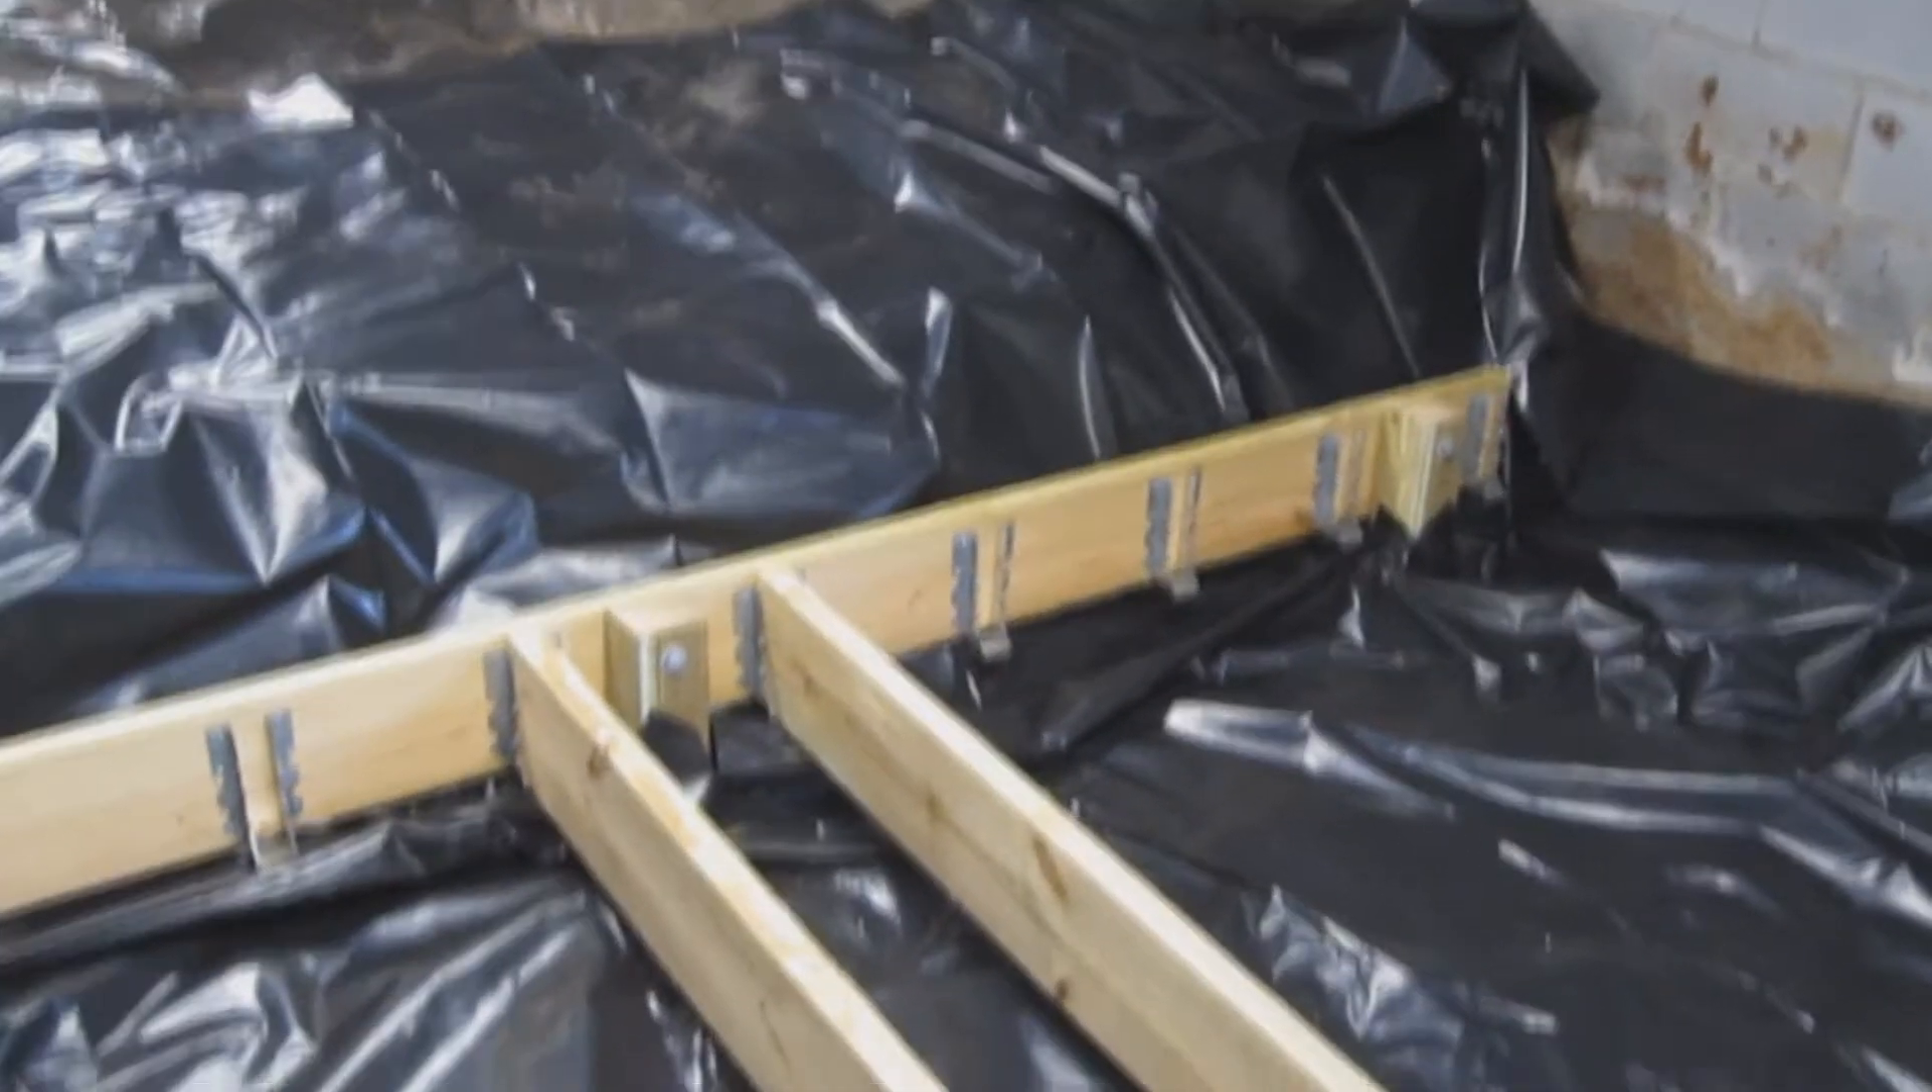But, I've got all the hangers pre-installed on these cross, I don't know, floor joists, whatever.